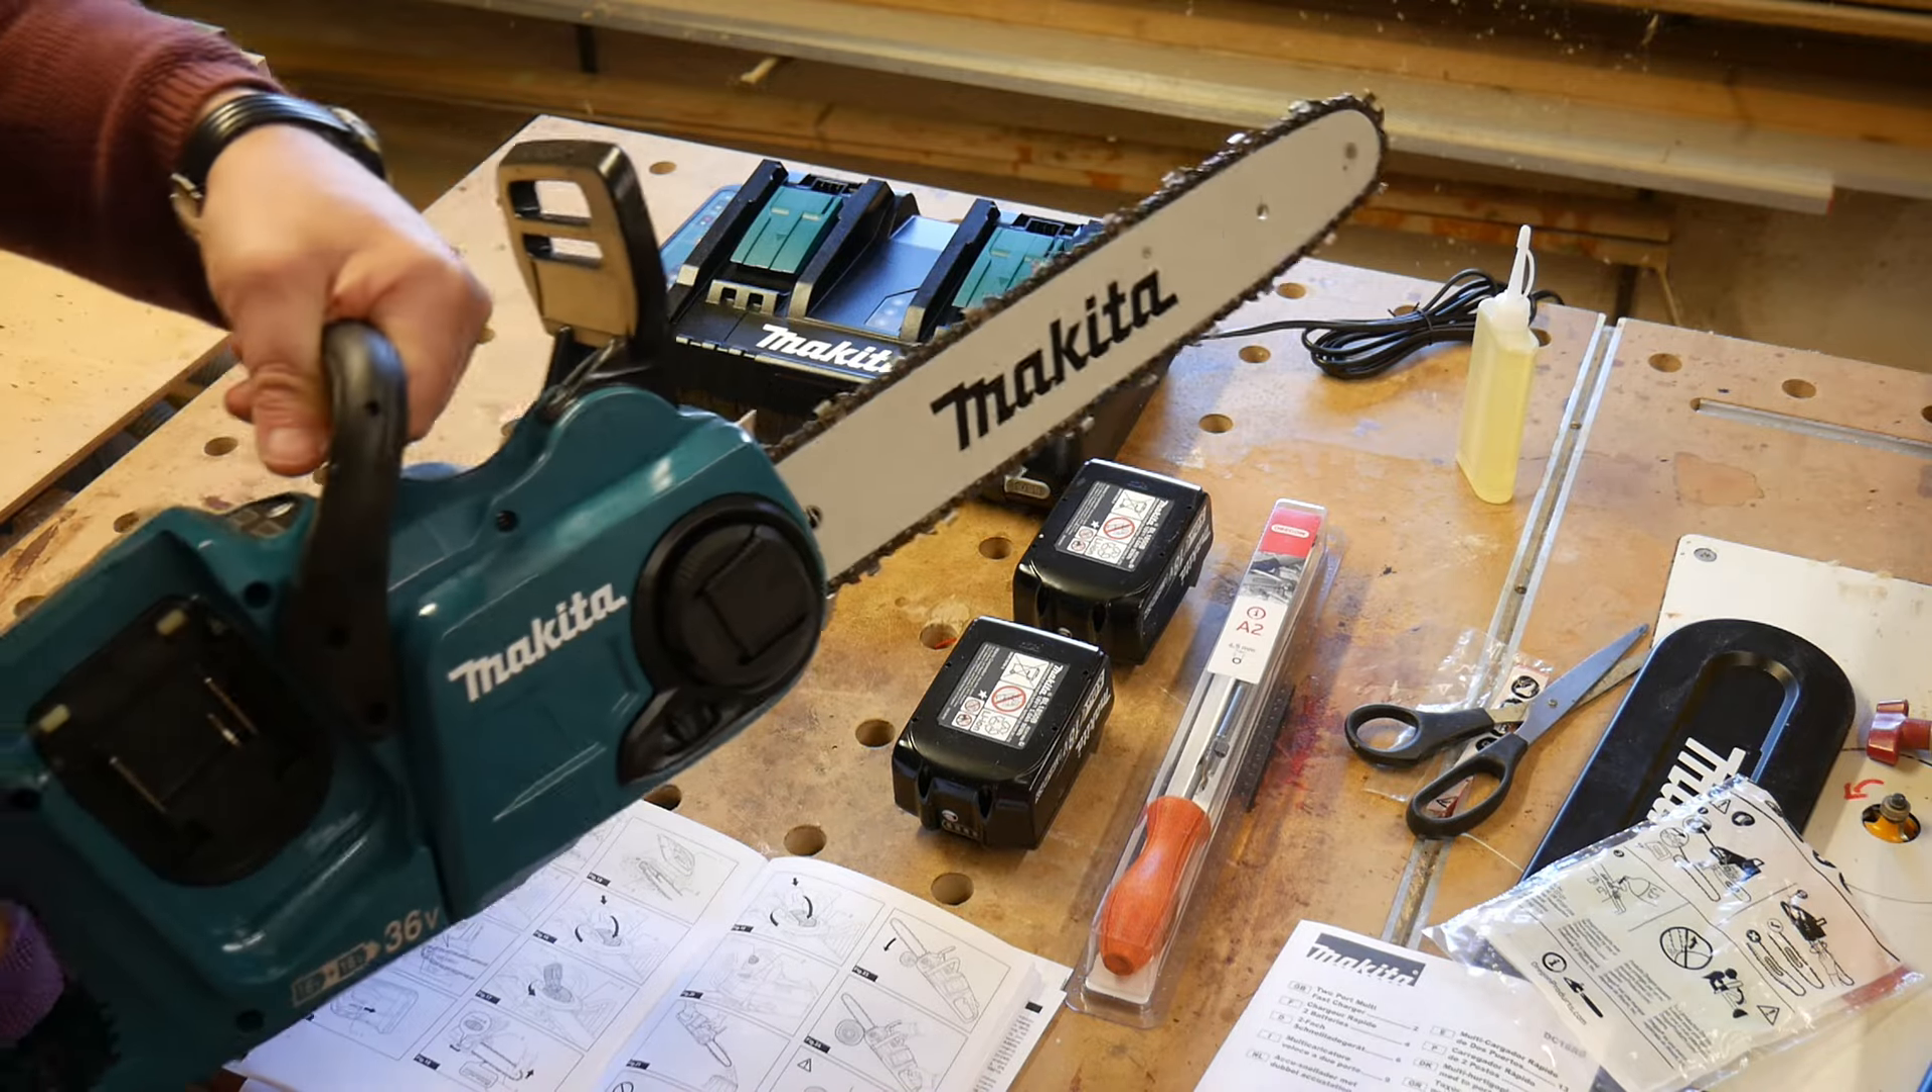Jetzt müssen eigentlich nur noch die Akkus eingelegt werden.